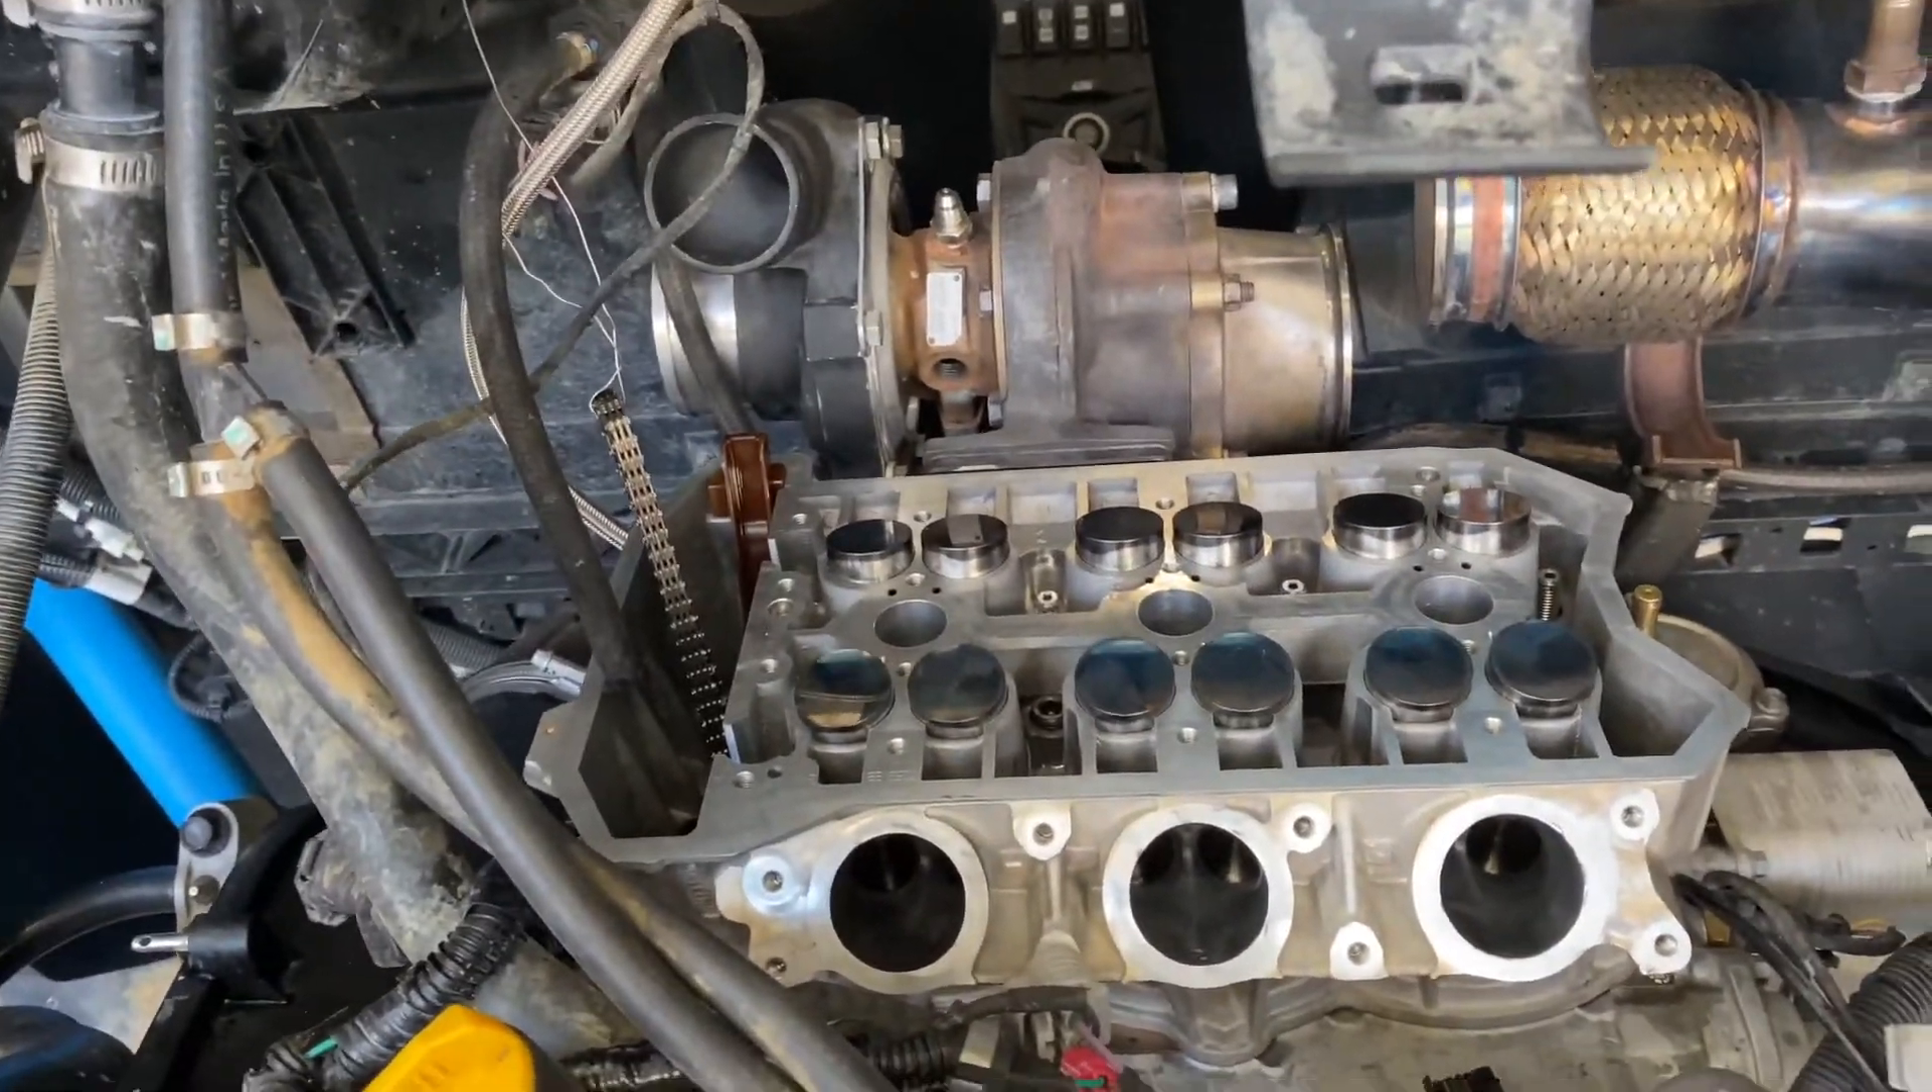All right so we have the head in.